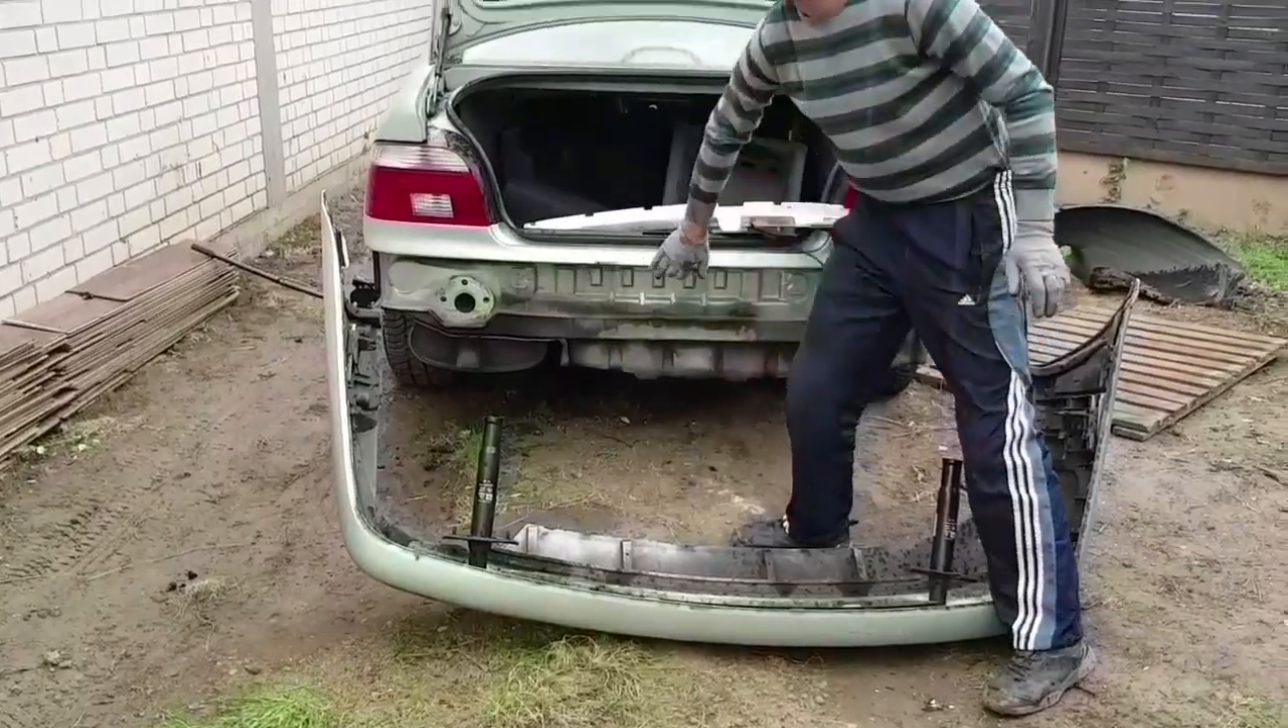You can see the bumper is off and now I'm going to start cleaning the rust and I'm pretty happy because the rust is not that much here underneath just like a few points.